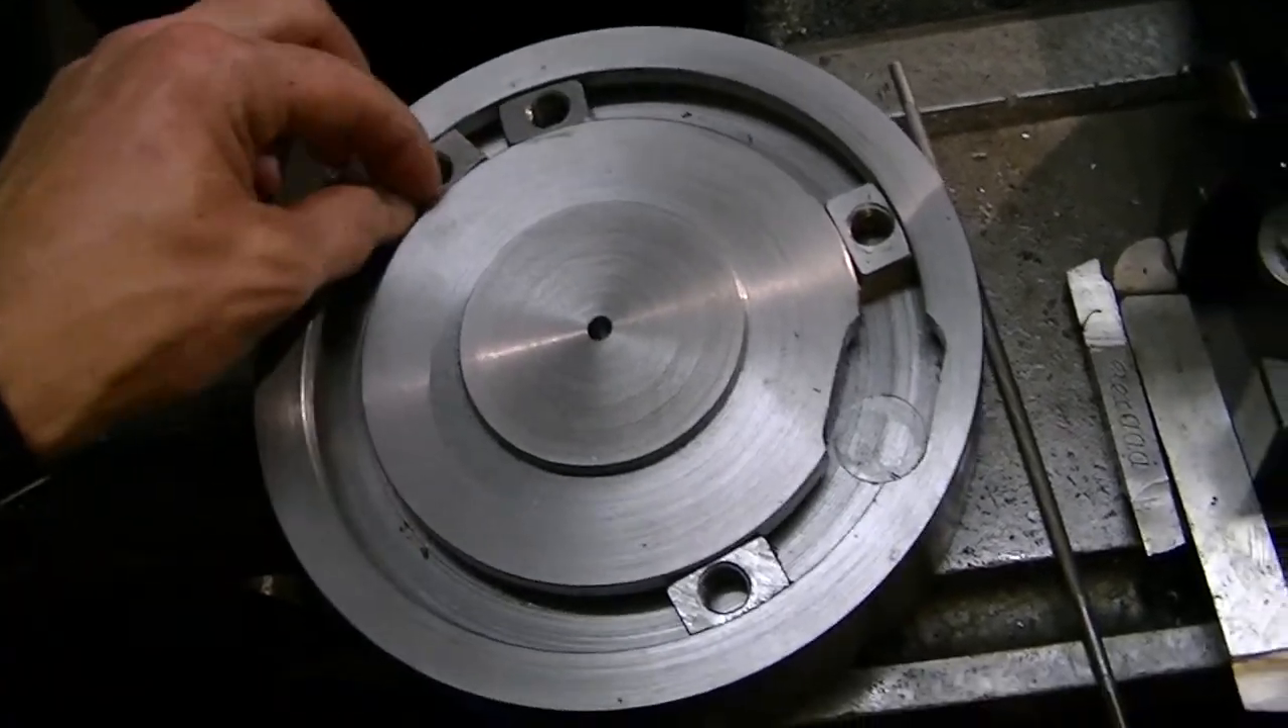And here we finally had success of getting the T nuts in.